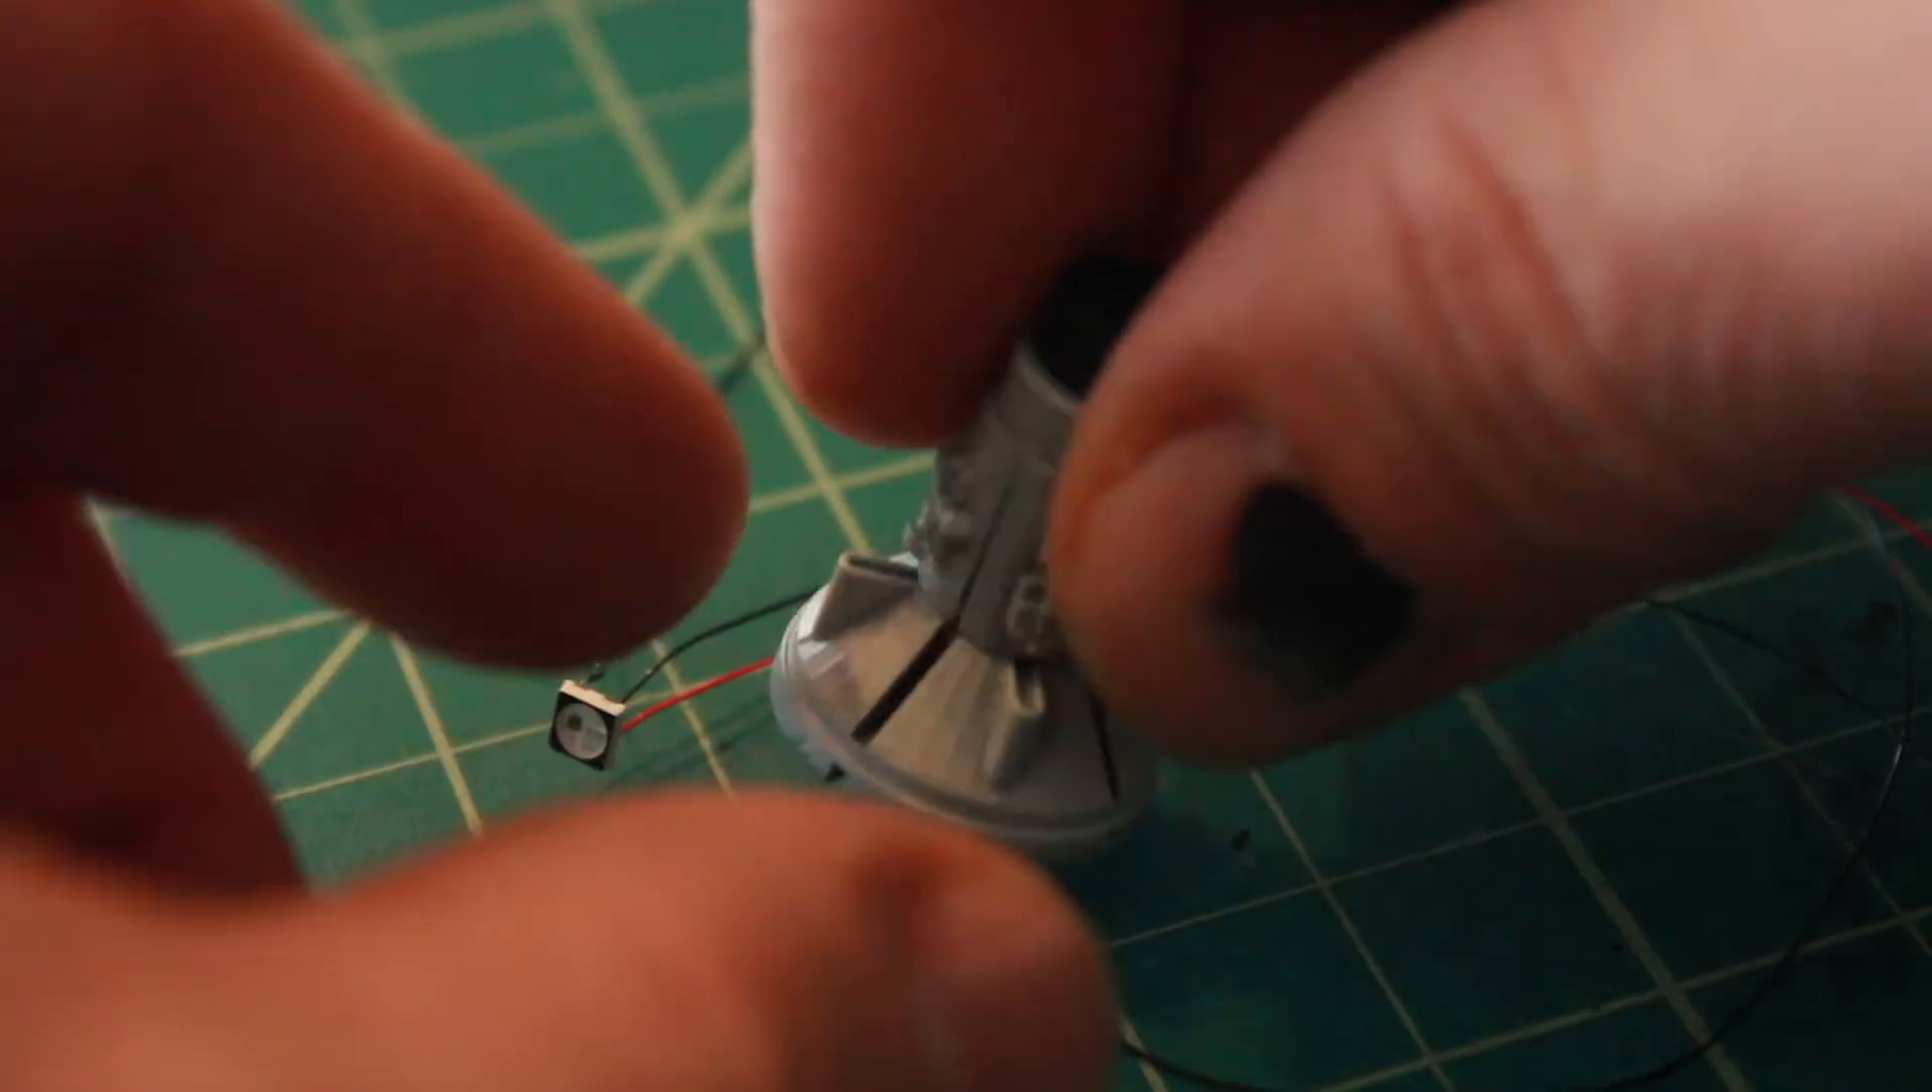So here is my little NeoPixel LED and I've soldered on some of my super thin wires.